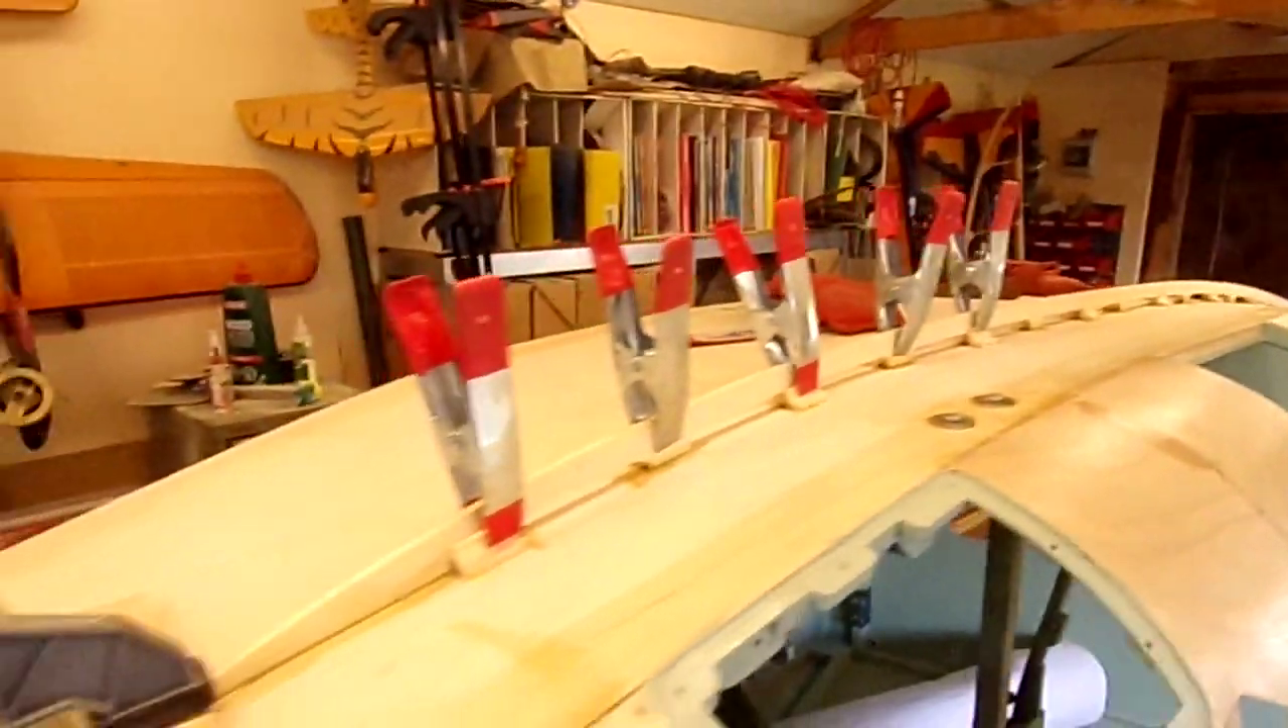It took a day but there we go we've got the stringer basically in glue setting.